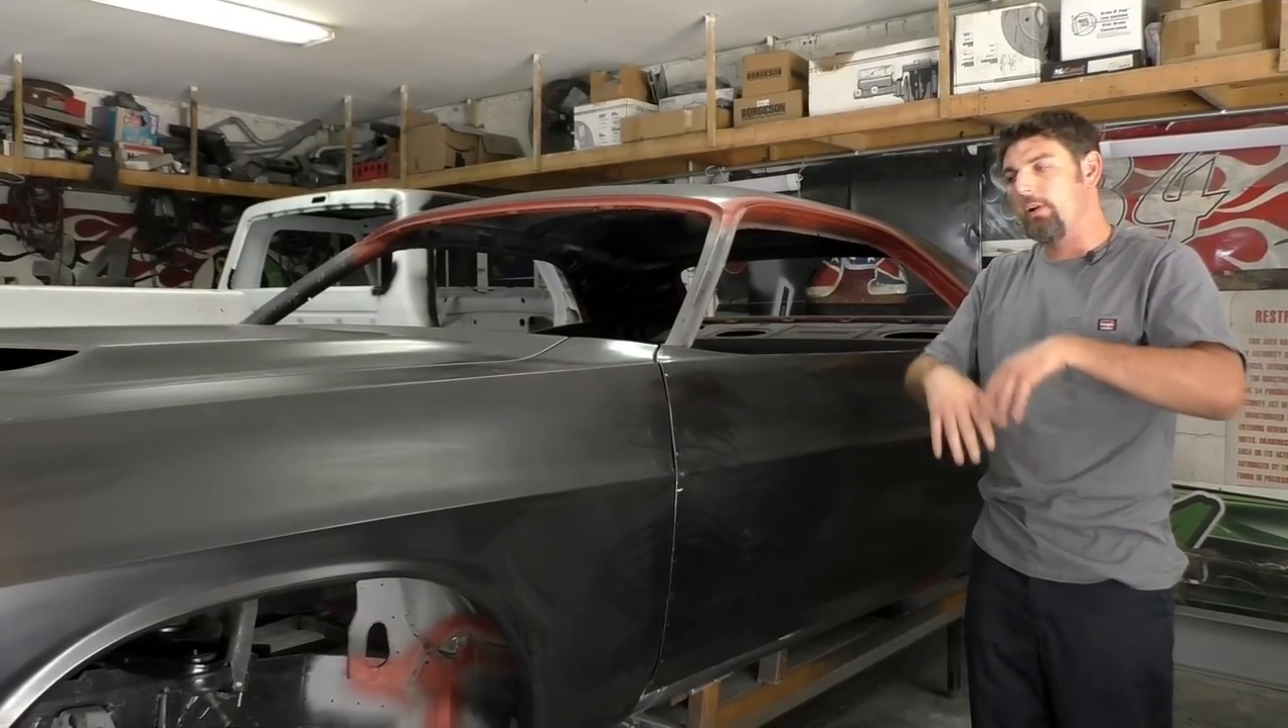This is also a Dynacorn door, and this is an AMD fender, so it's really good to see the two different parts really fit pretty well and flow pretty nice.